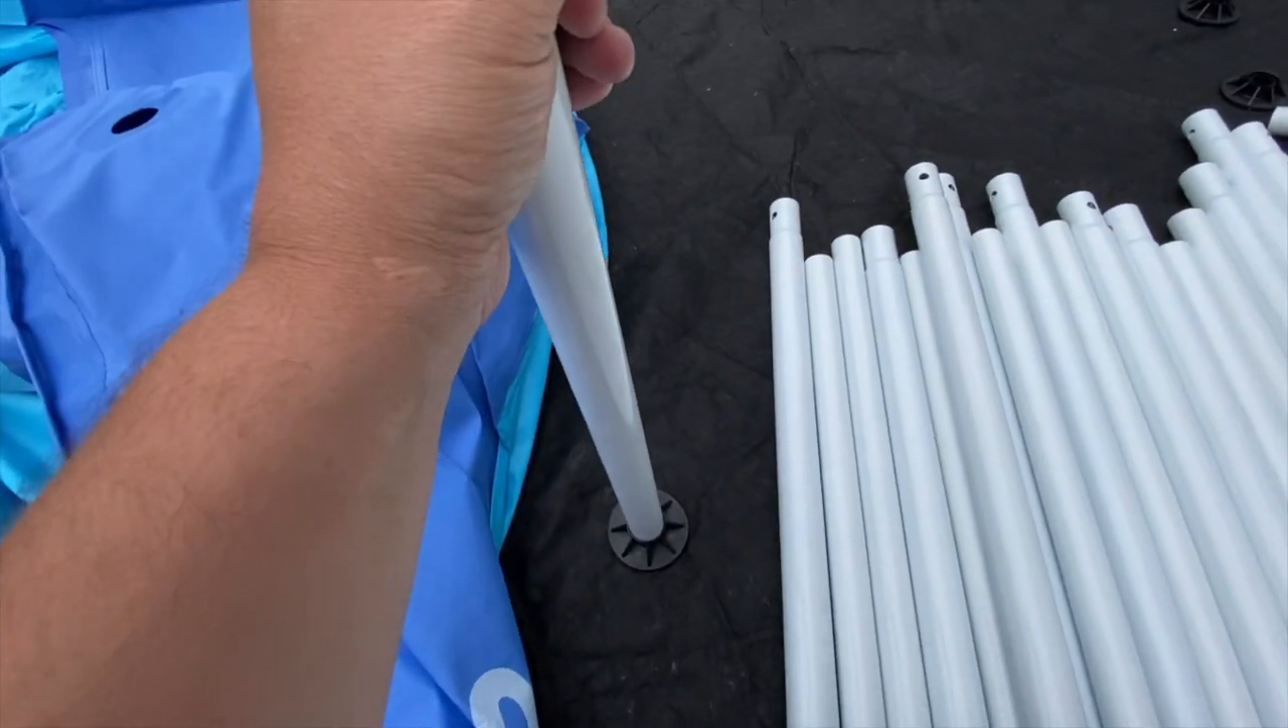These are going to be the legs because they fit right in there in the leg holder.